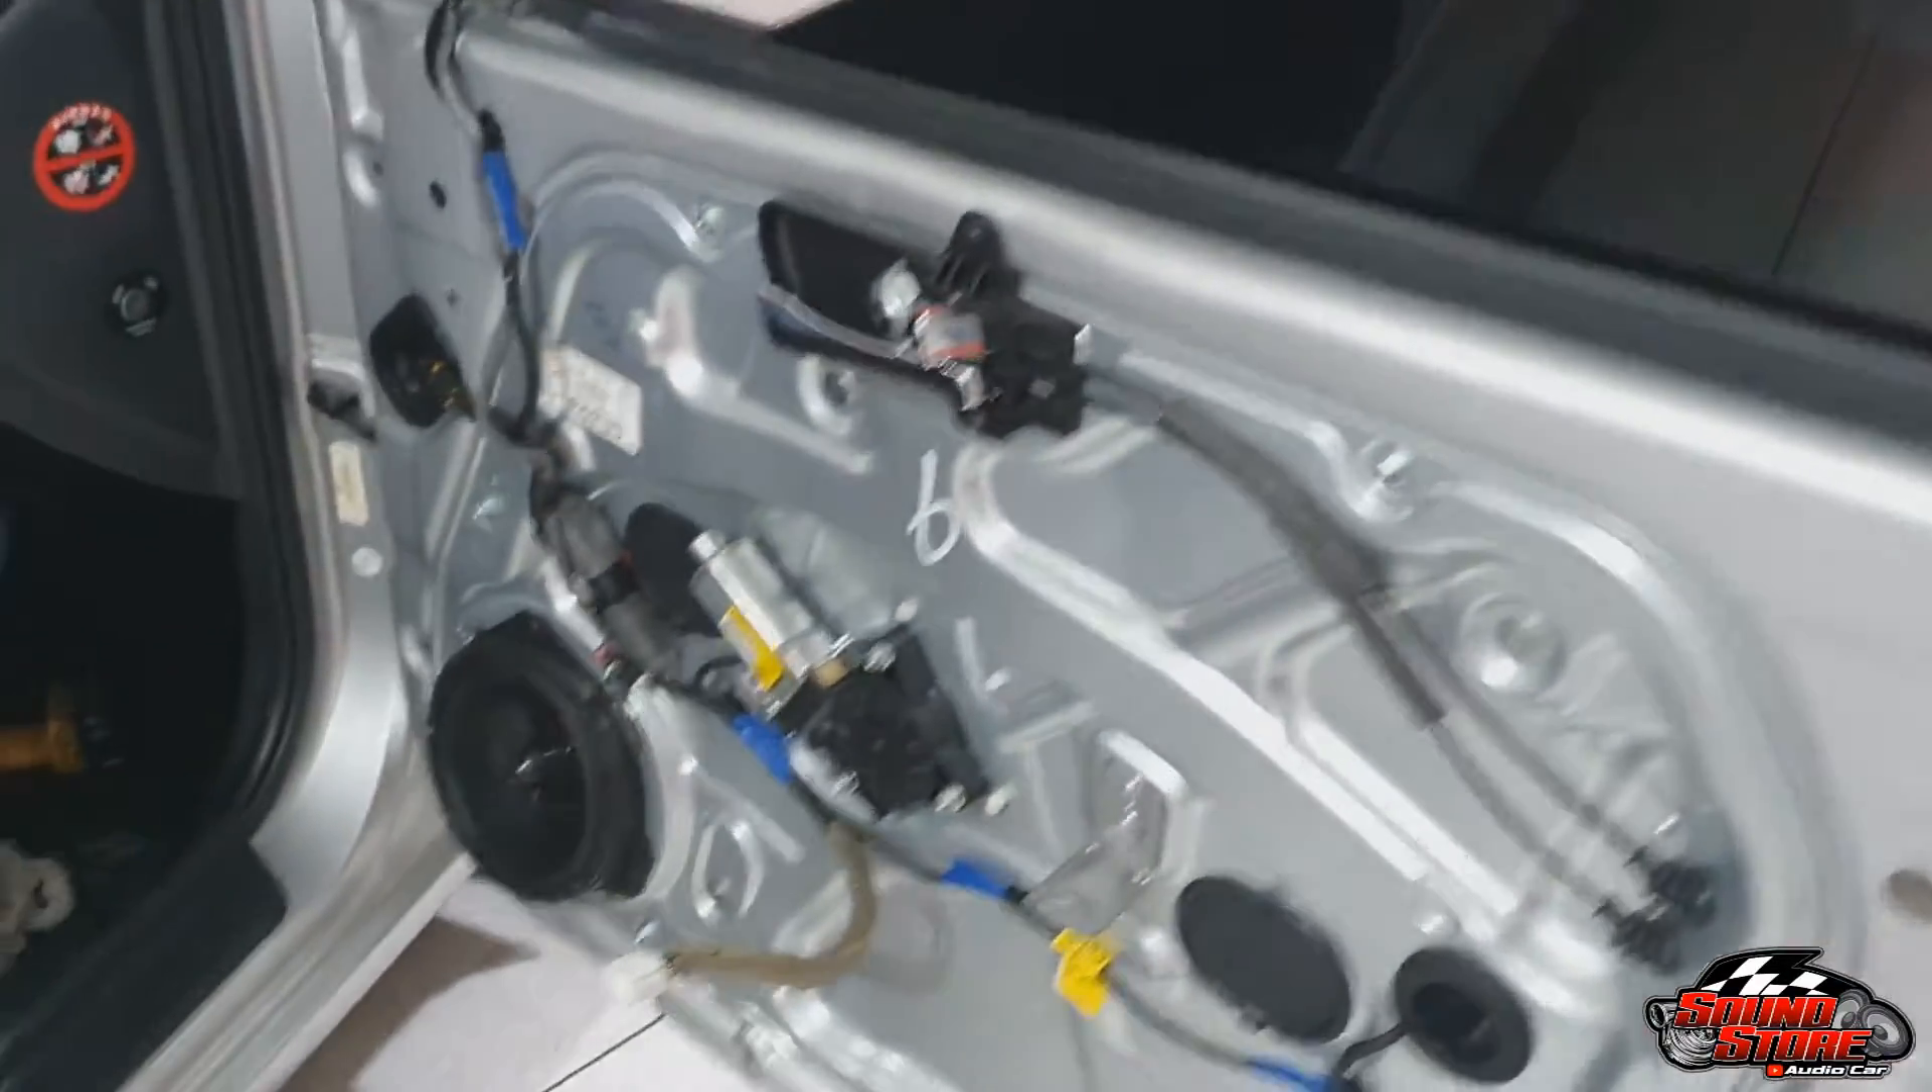Esse lado aqui ainda não tá montado.